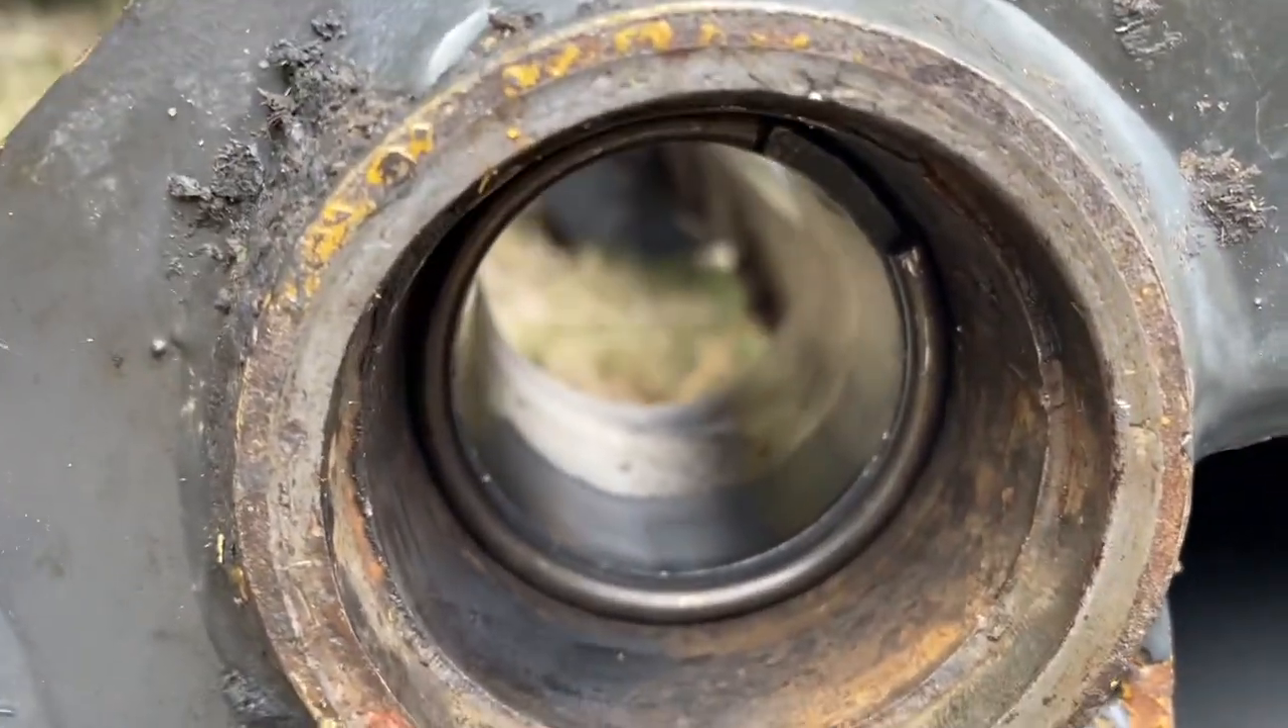You can see the bushing is in and so is that little circlip or whatever that spacer you want to call it.